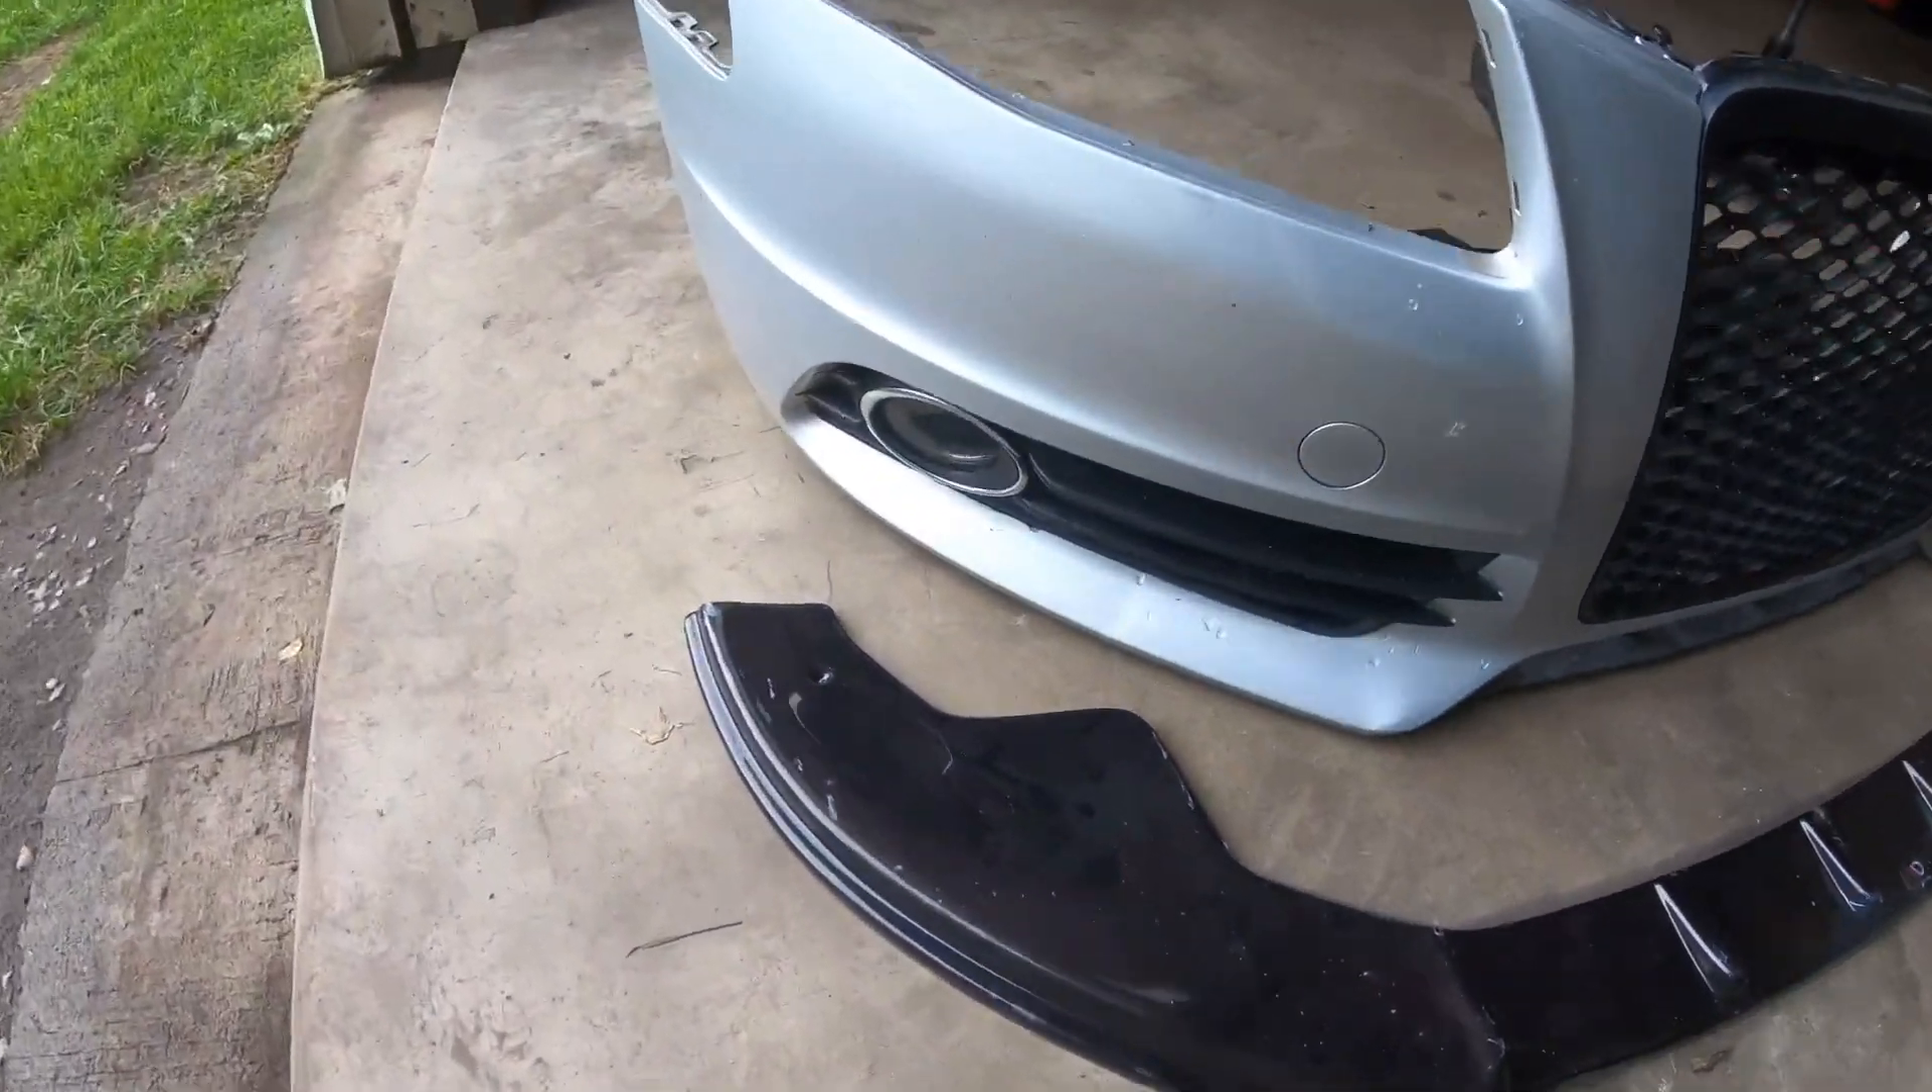All right so I got the bumper off and here's the splitter.